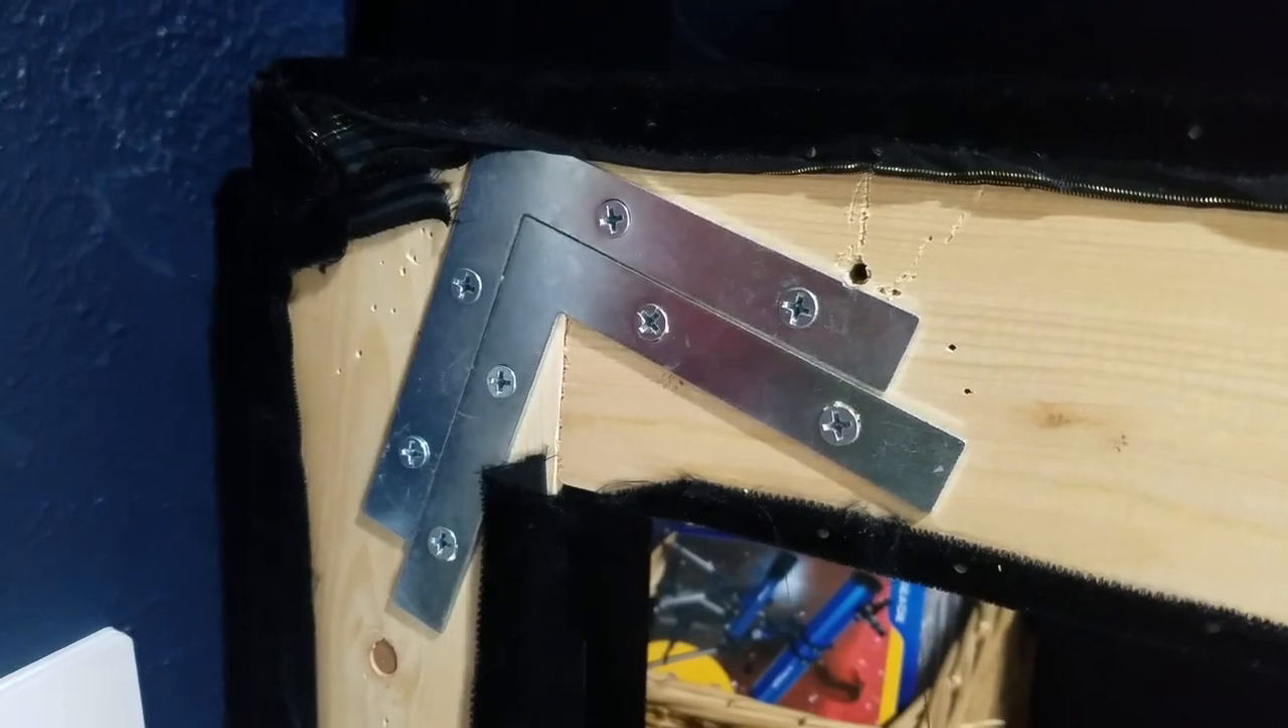So these corners here, I have a couple of angle brackets on each corner and I had to kind of cant them a little bit so that they would fit in there just right.